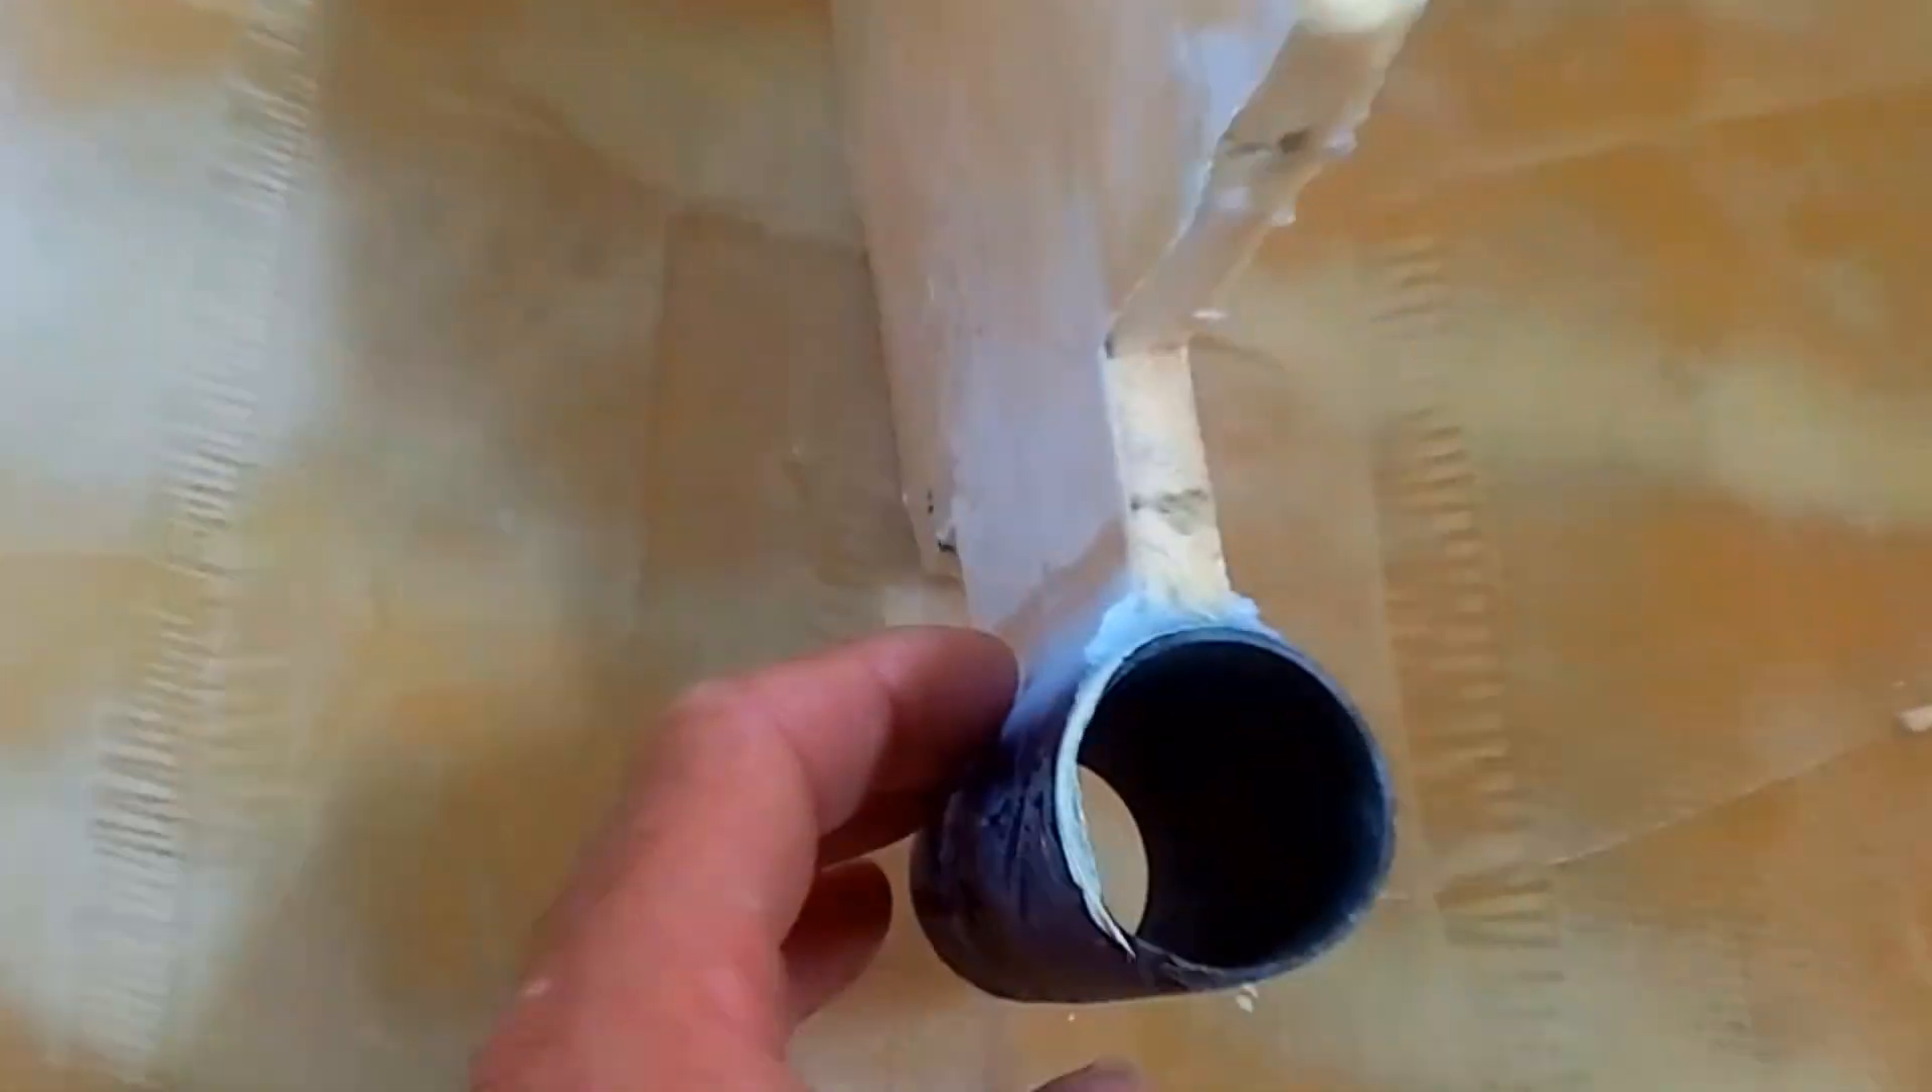So we did well with the glue. So there's the pipe stuck to the bulkhead with the fillets on the side.